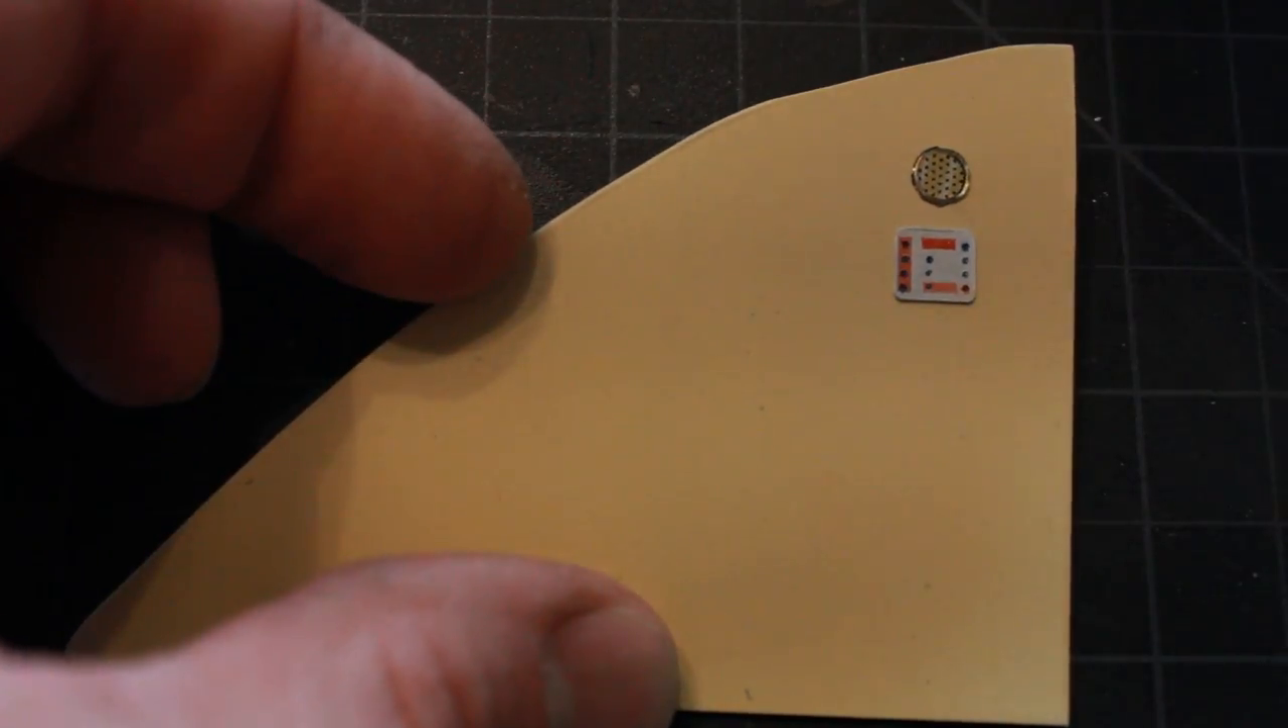So I've glued my piece of styrene, the panel in place, and I also cut out a circle of styrene and used one of the decals left over of a speaker and put it above.